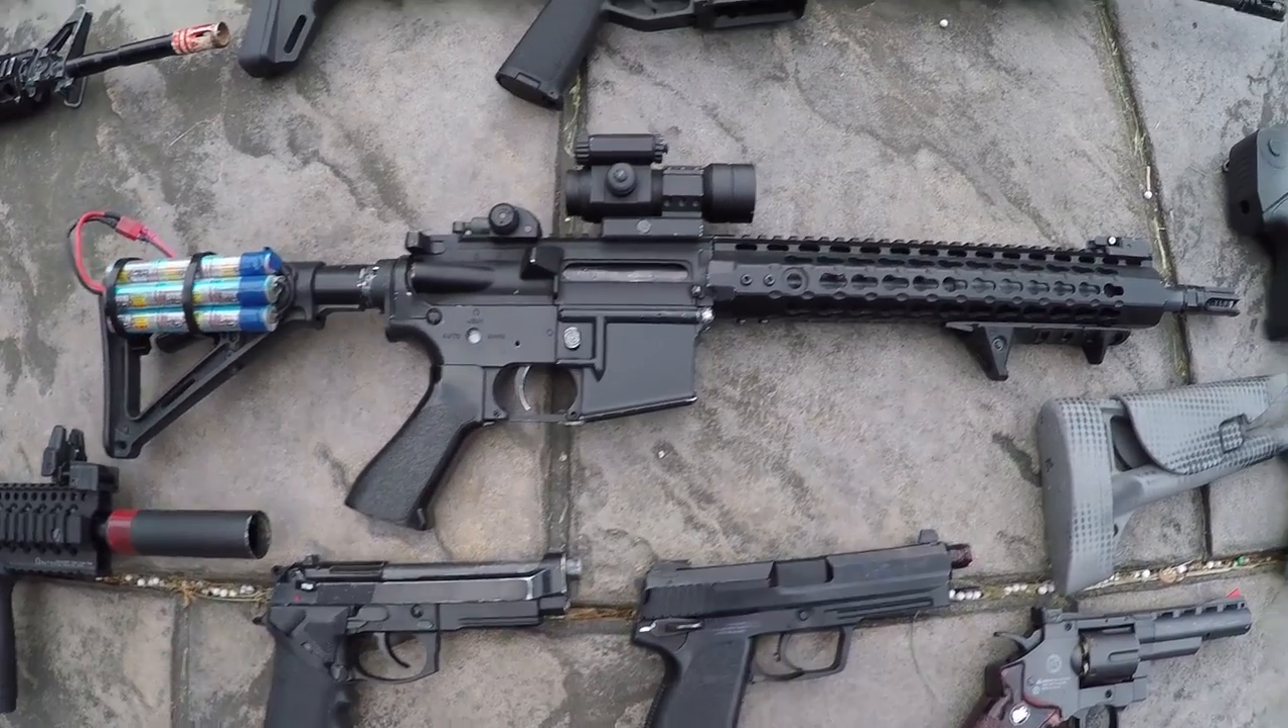The battery is actually taped to the back of the stock because it's a 10 .8 and doesn't fit inside.